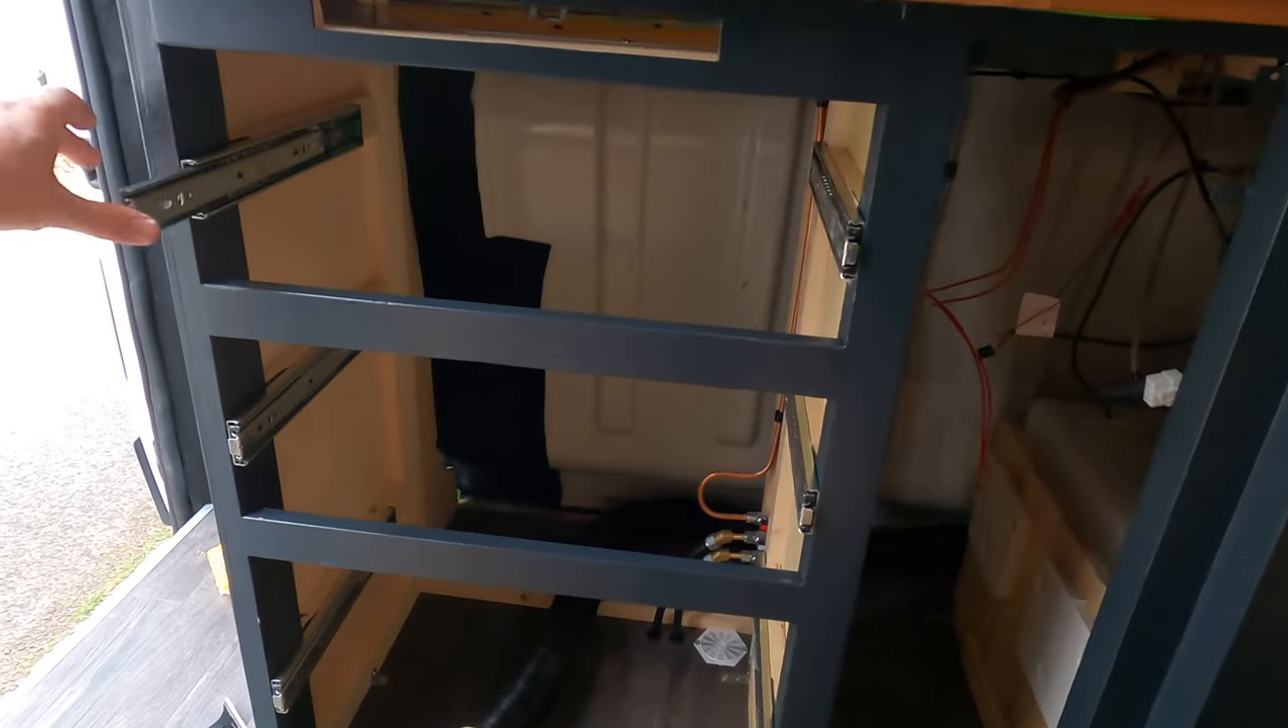We've got runners installed here for all the drawers.